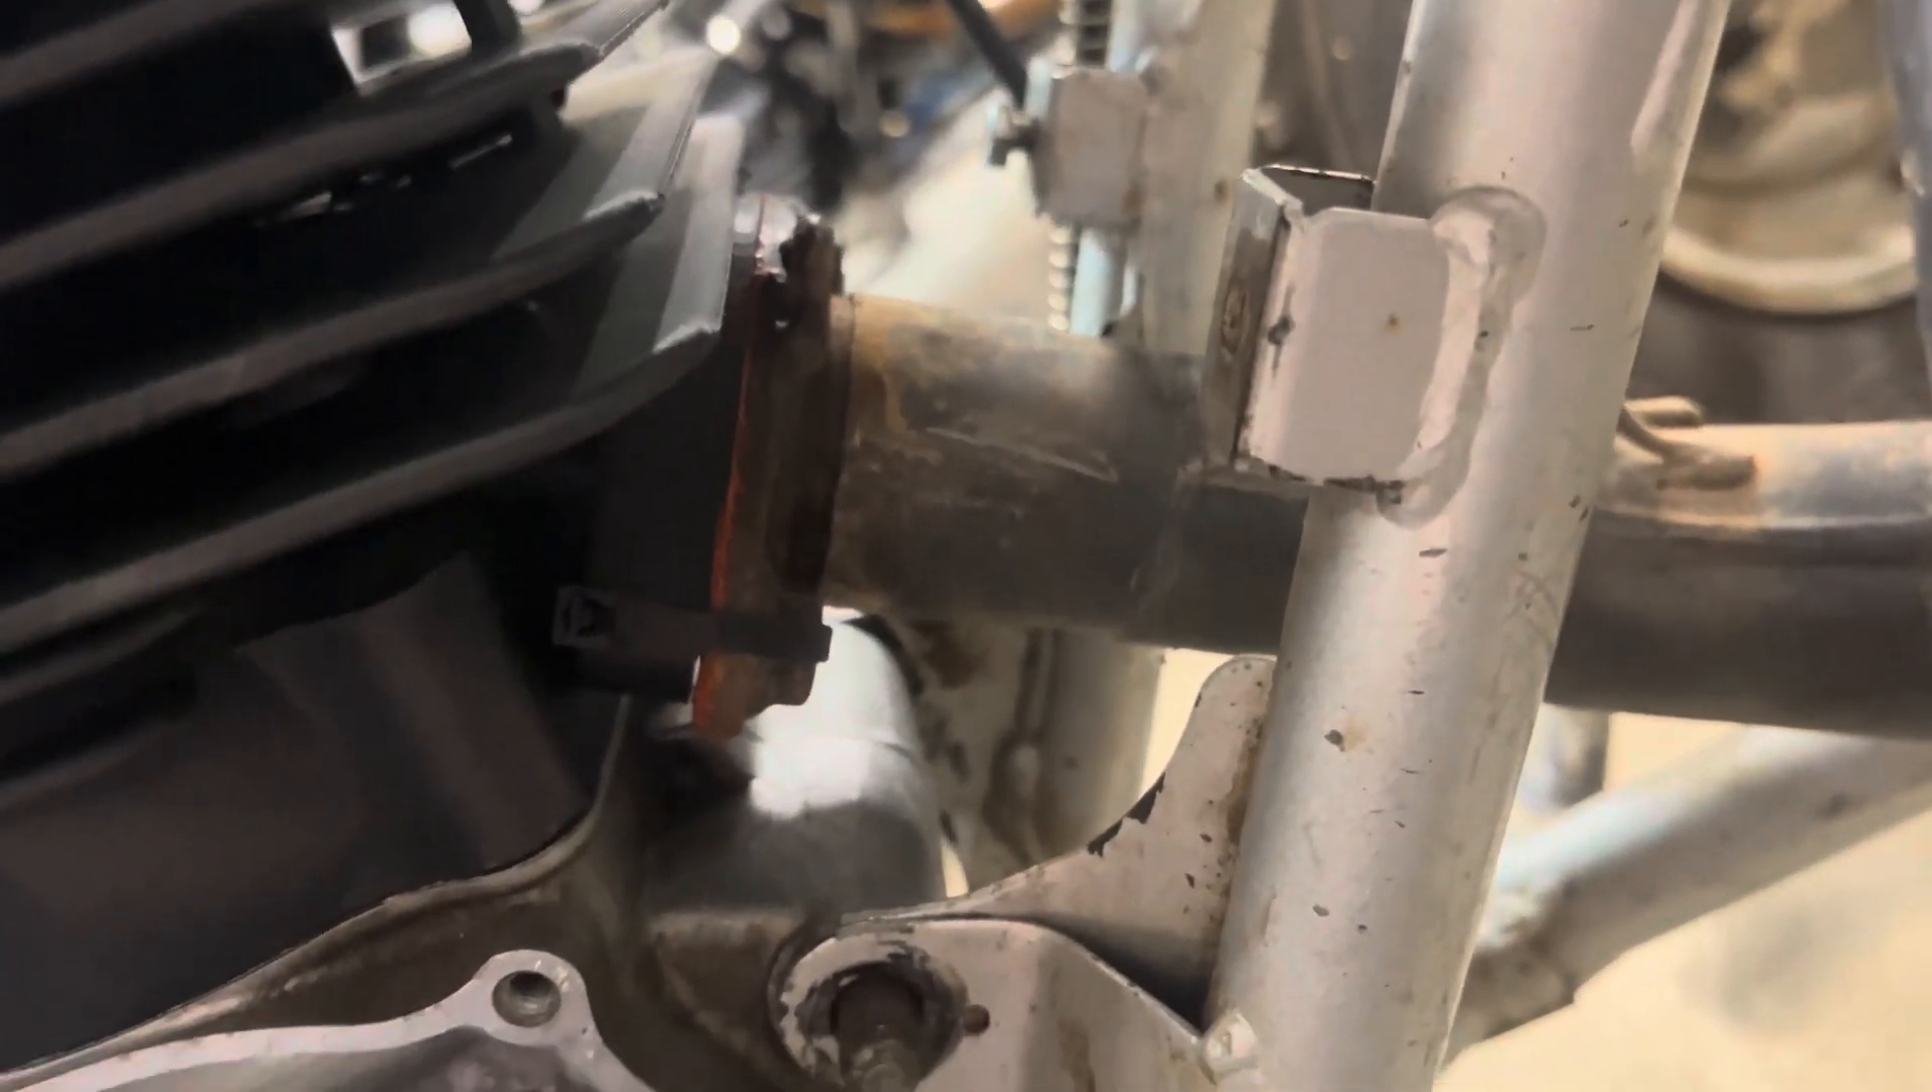Oh, the pipe screwed in. It's on the flange.